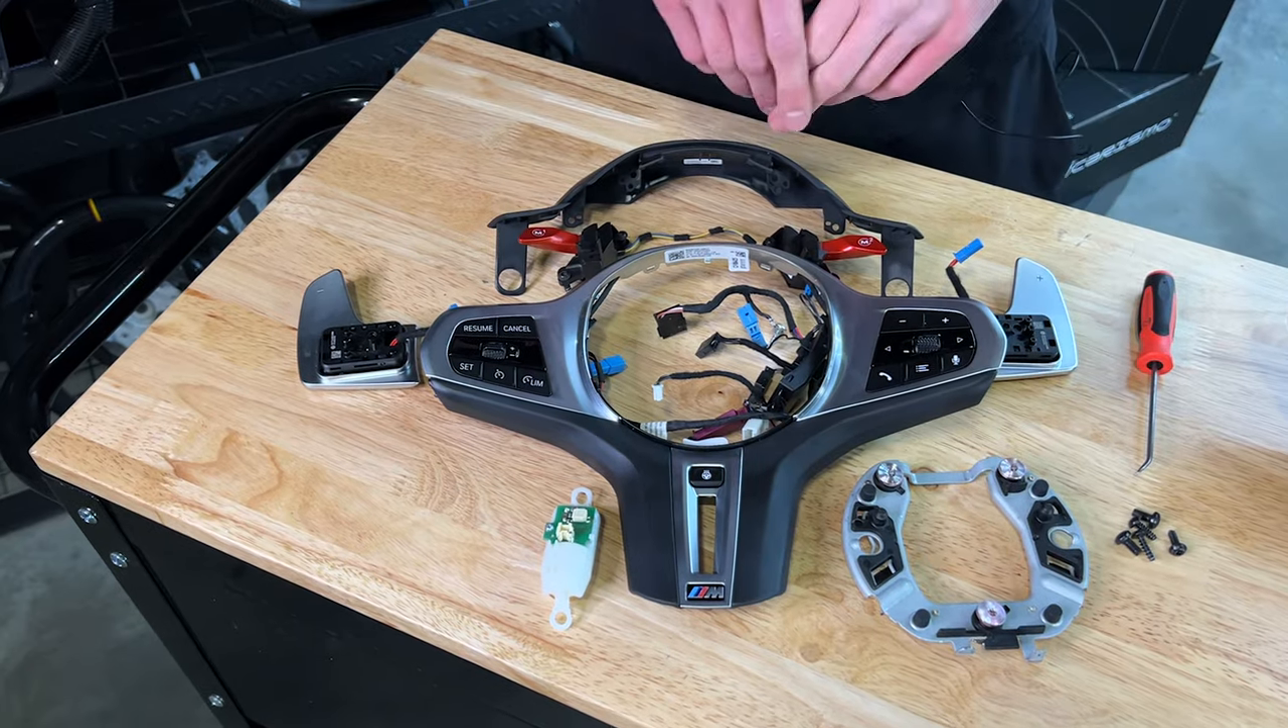So guys we've got all of our peripherals here taken off of the OEM steering wheel.